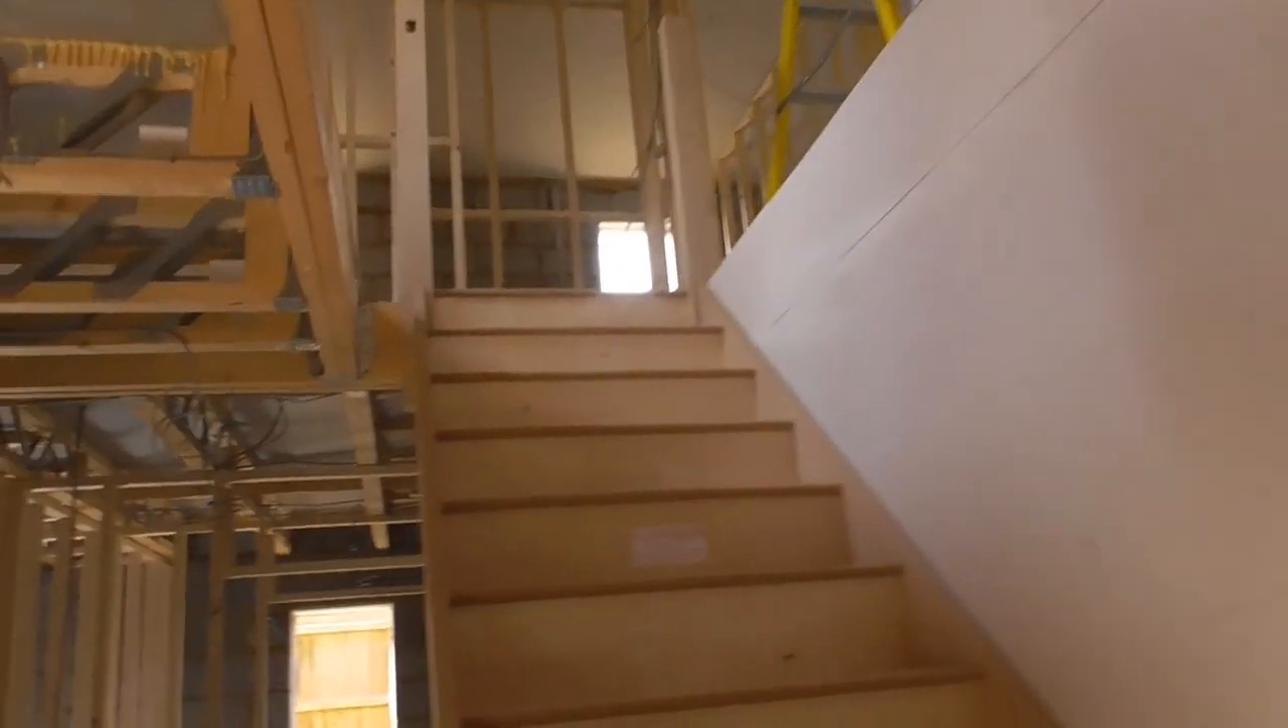Right, so as you can see there, stairs are in. Really happy with that.